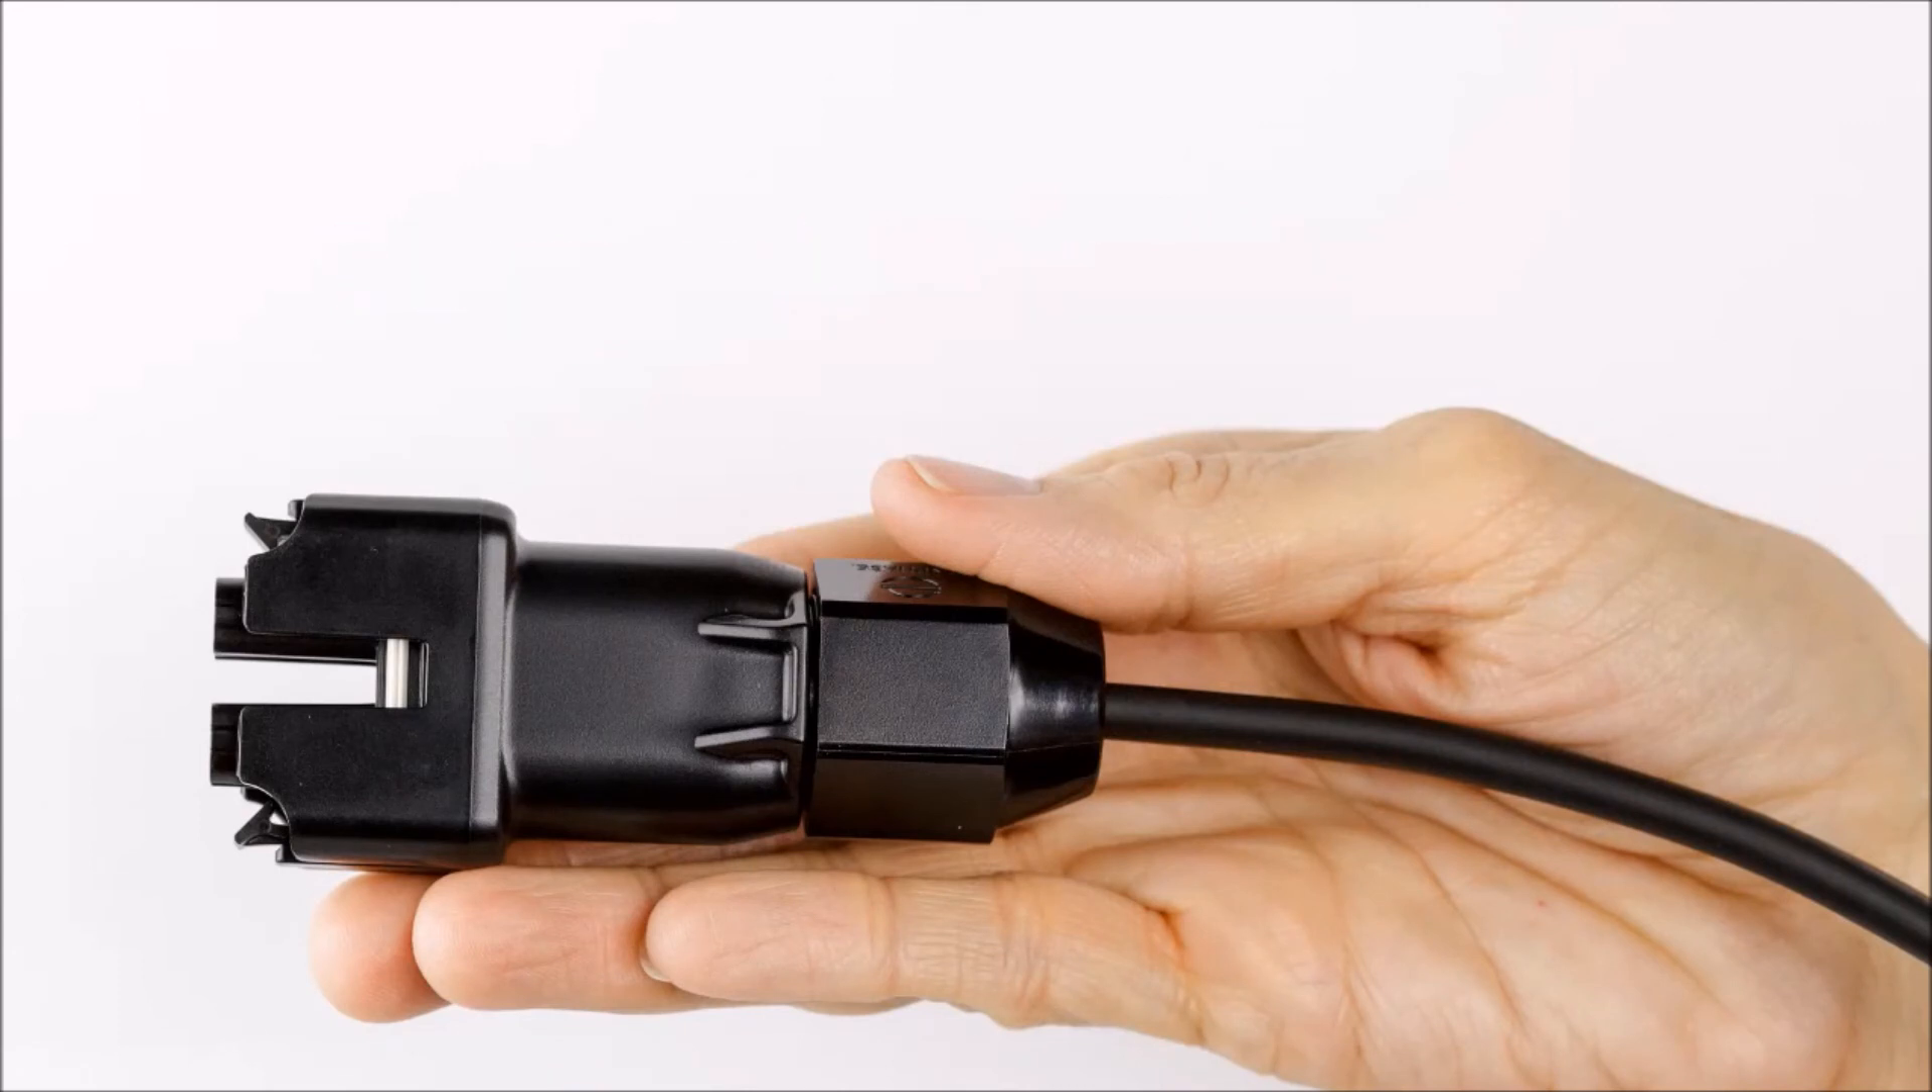The field -wirable connector is now assembled.